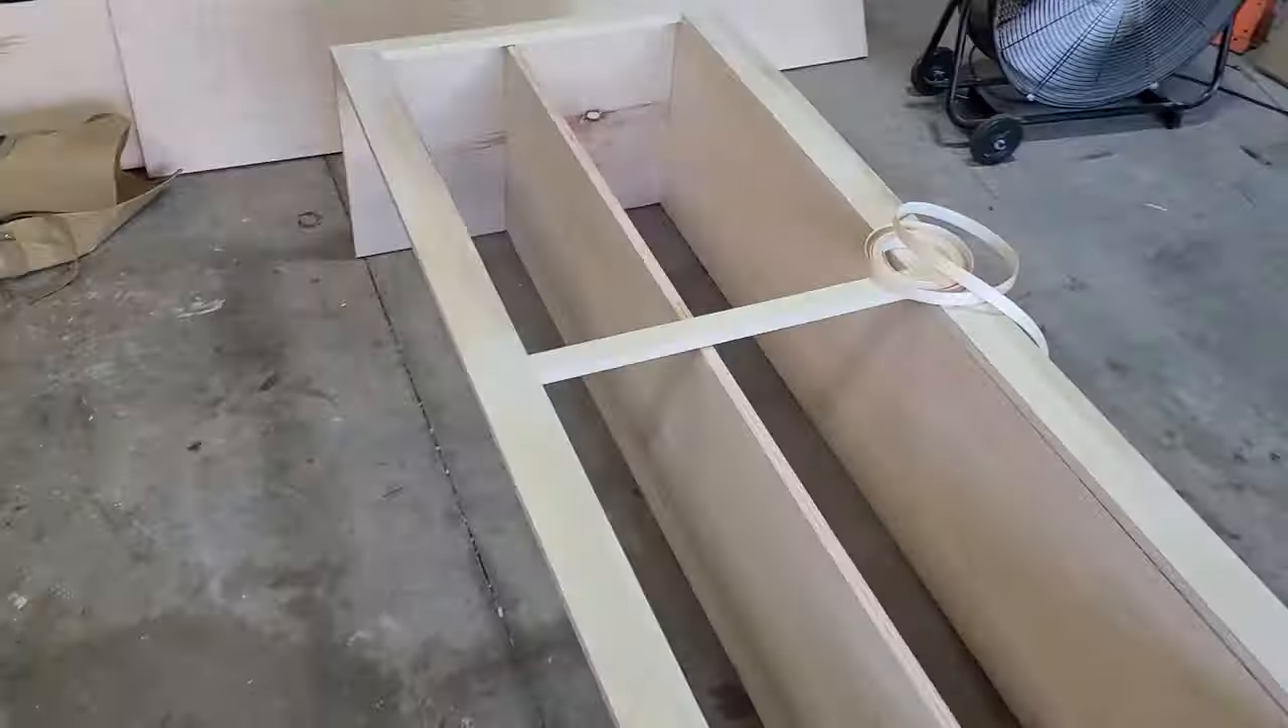So you can see i have my face frame and my sides my shelves roughly put together too.